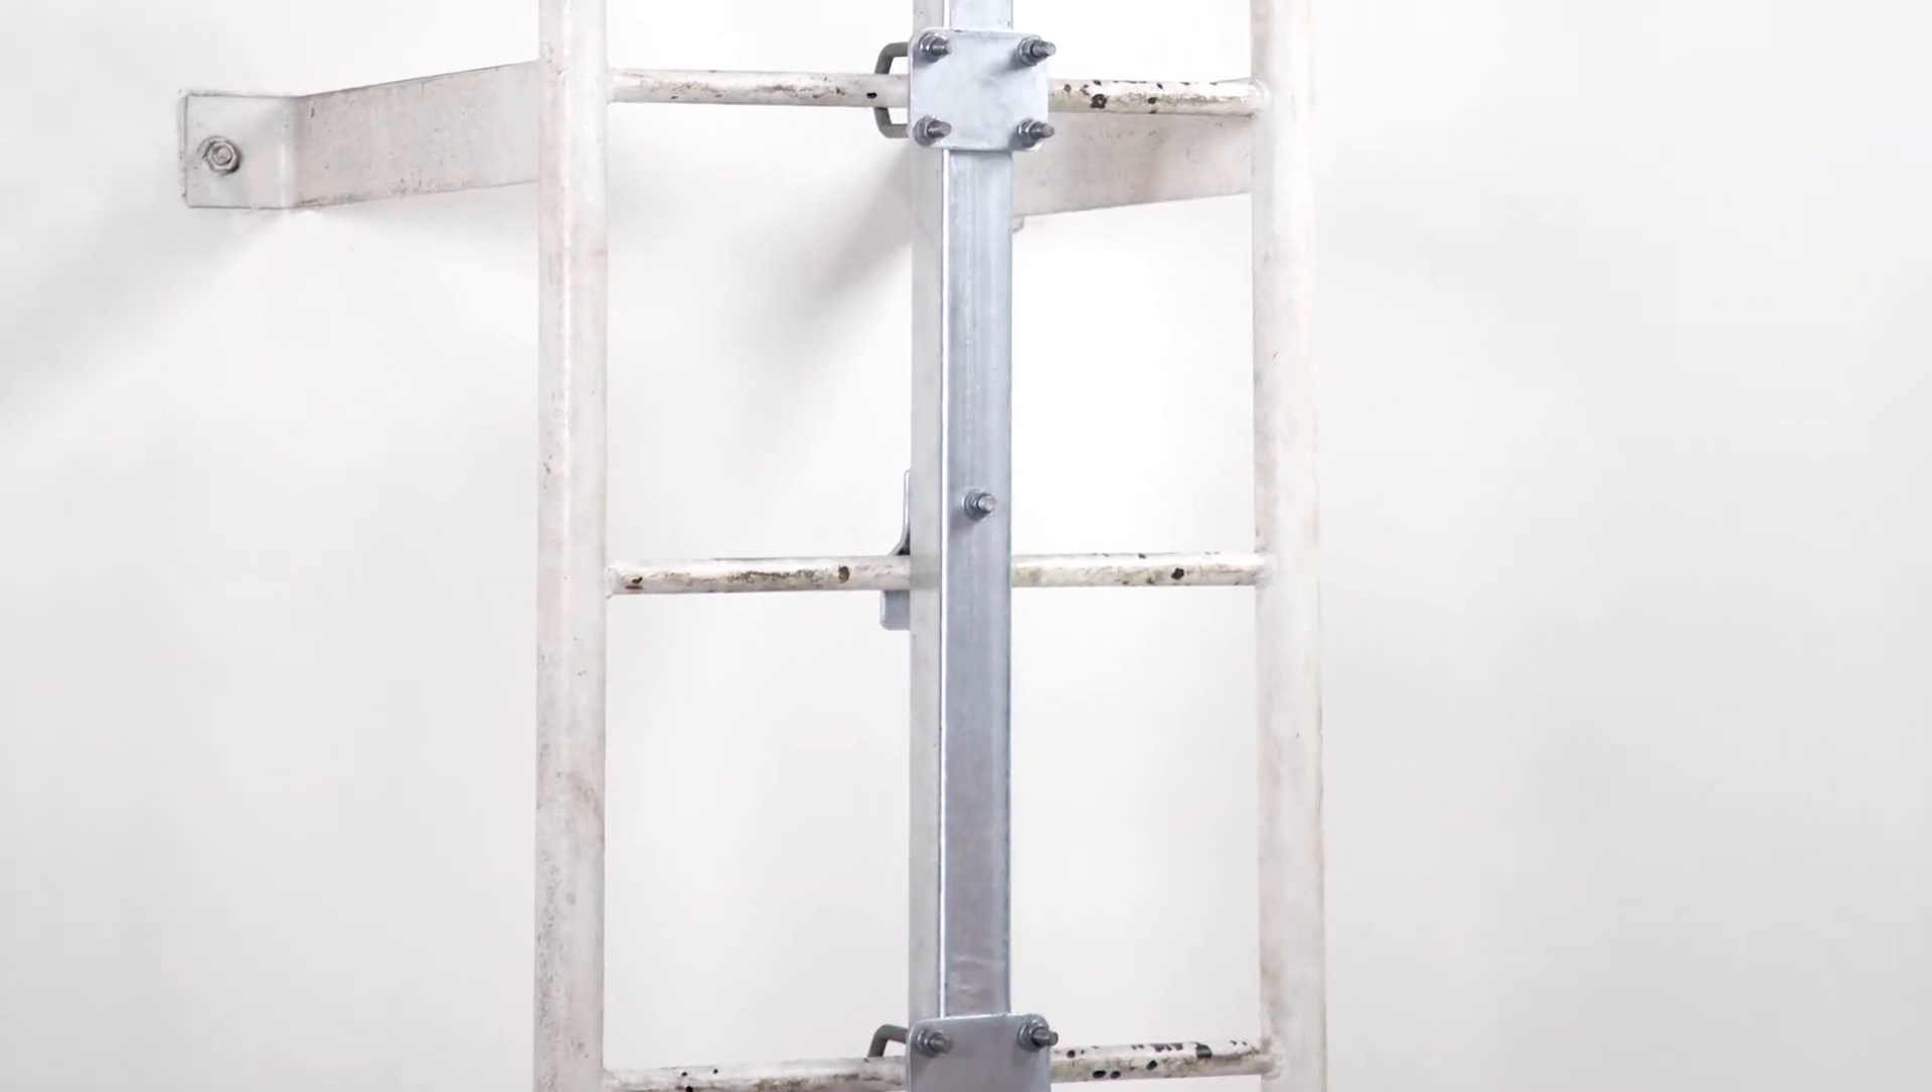The ladder stanchion anchor is attached to three rungs on the fixed ladder.